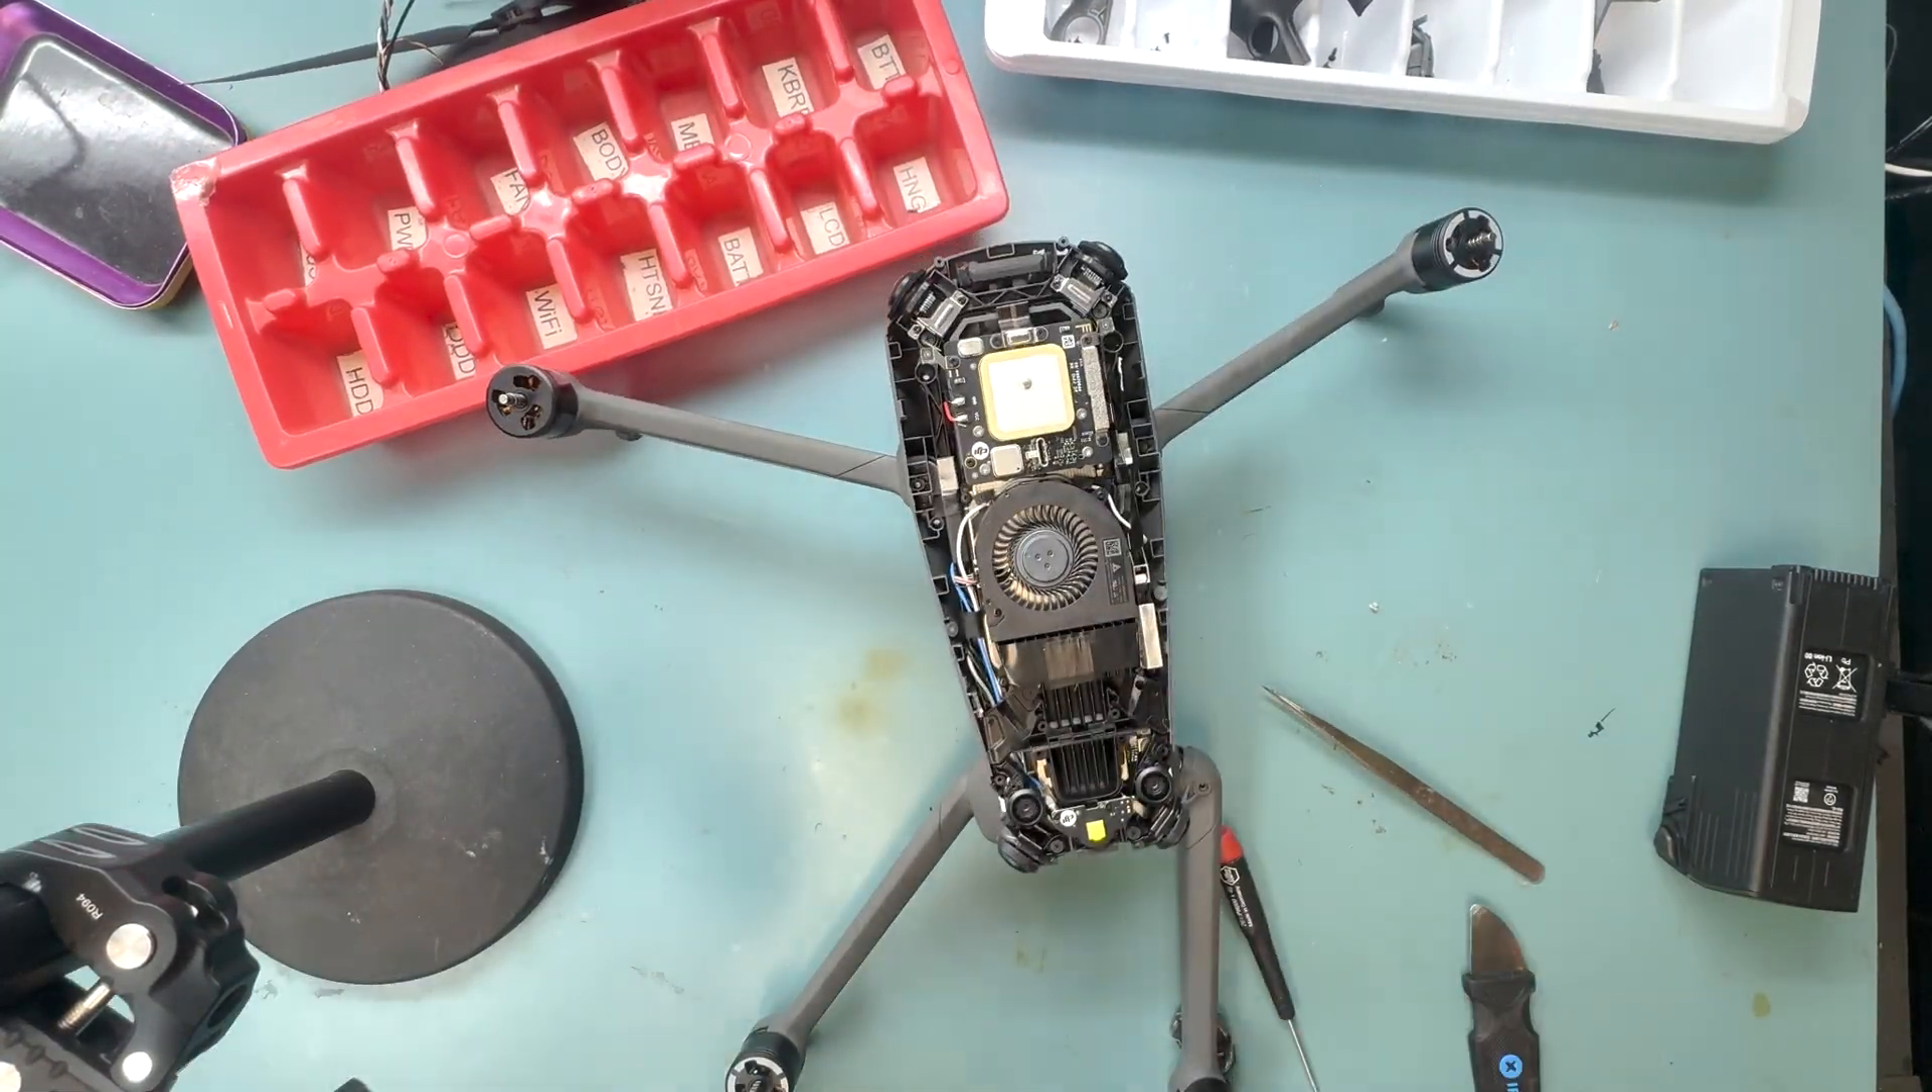Perfect! We got the outer shell off.